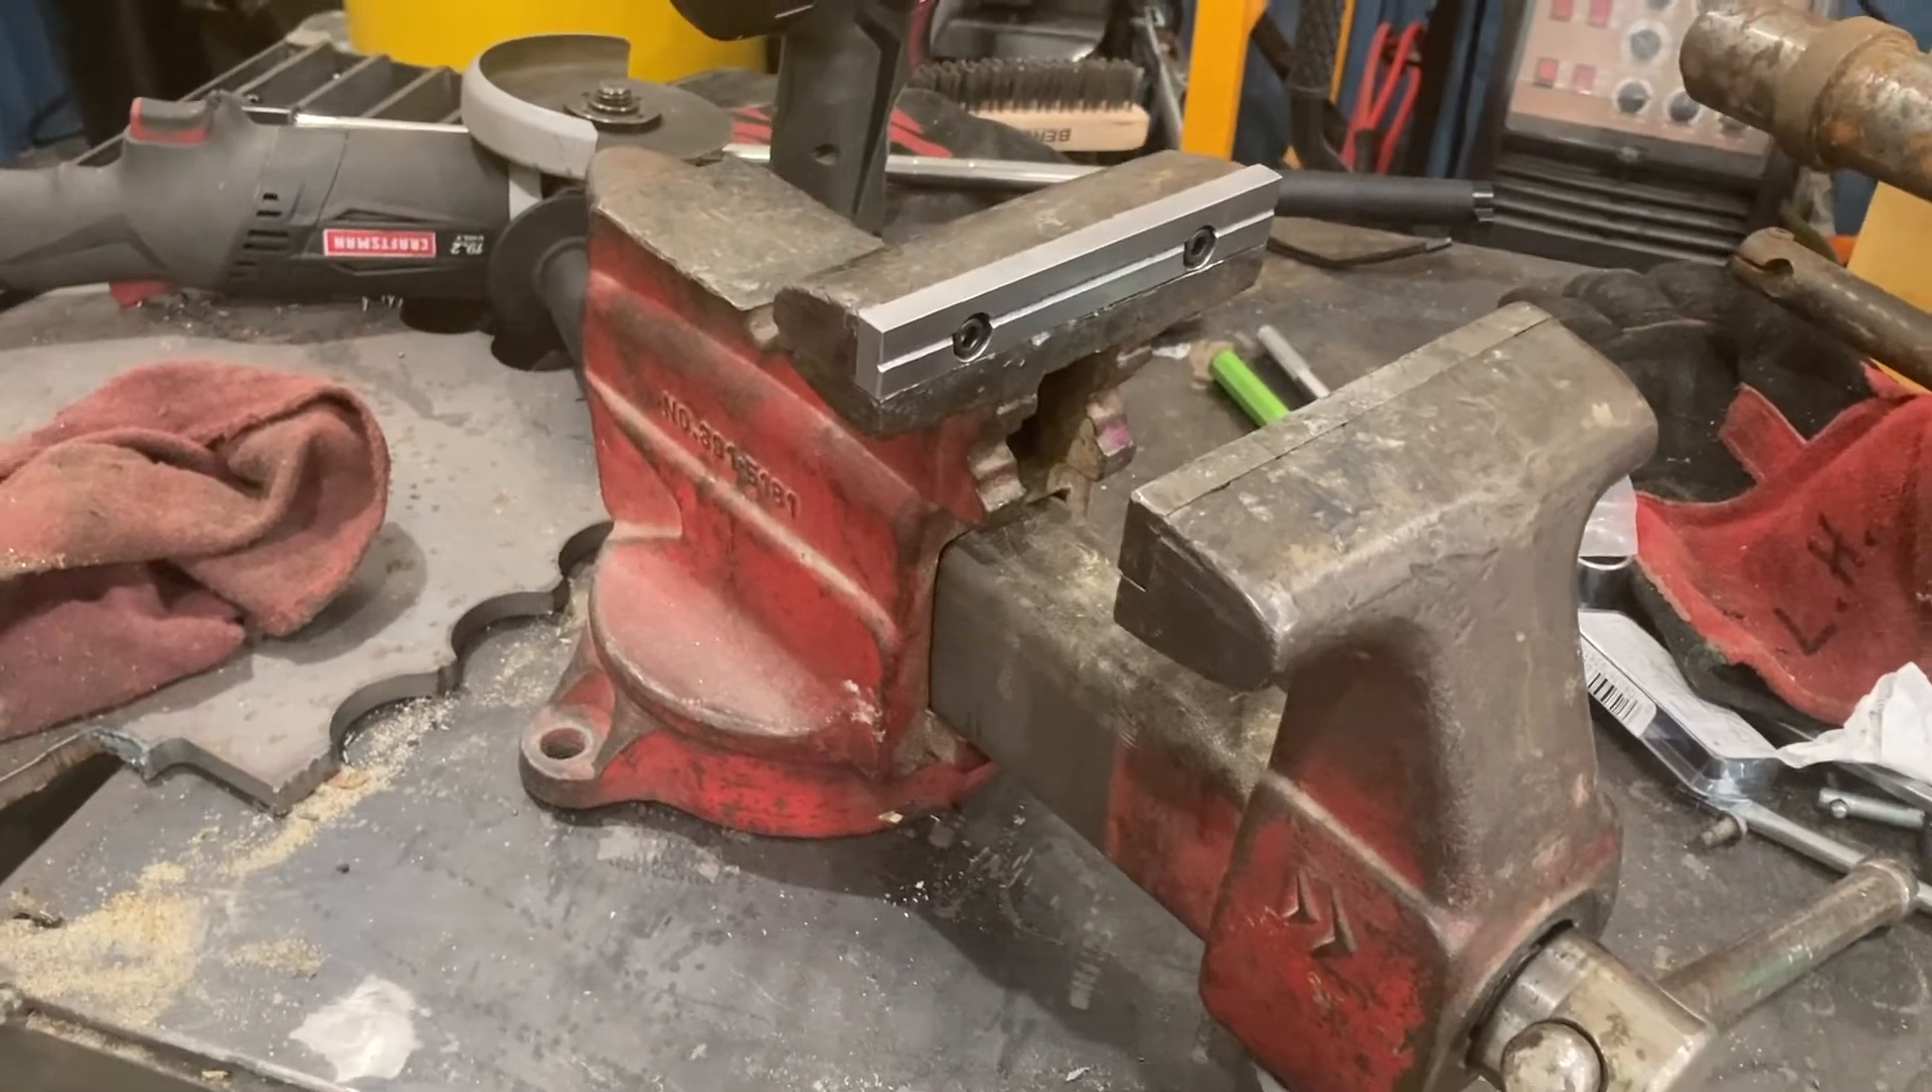Okay, so this vise is now put back together again and the new jaw piece is on.